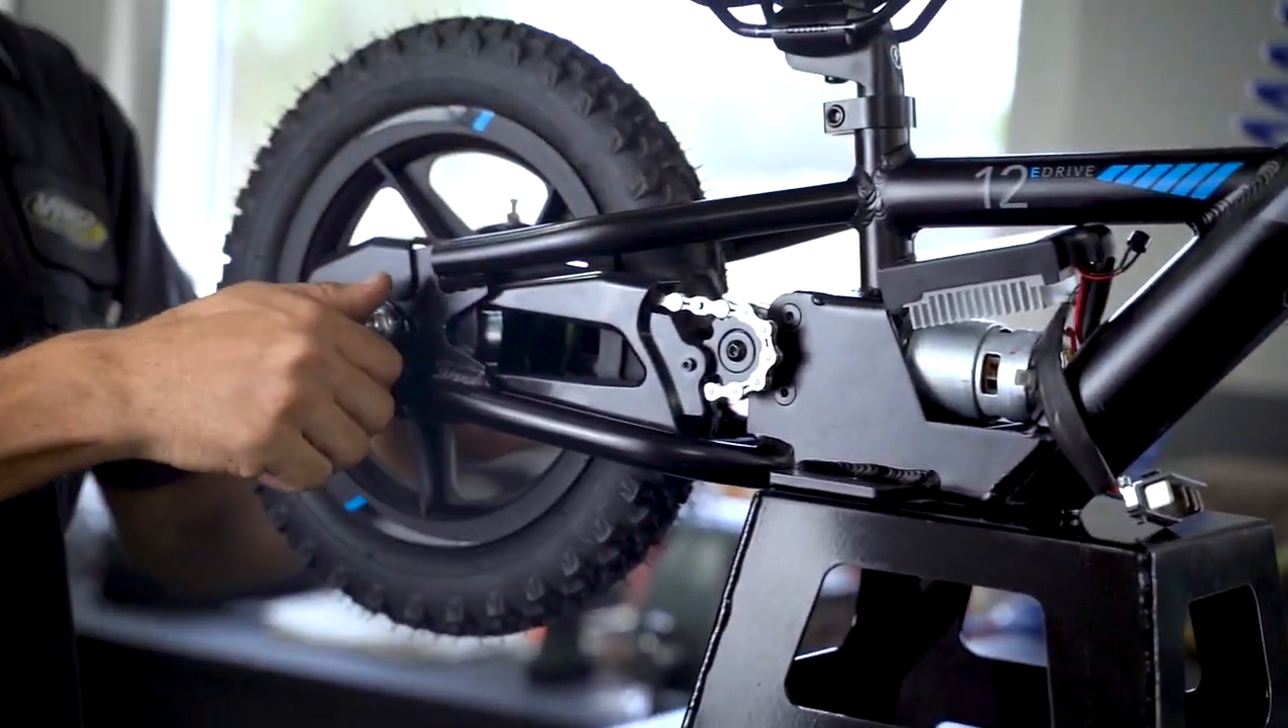Now we've exposed our sprocket and our chain.